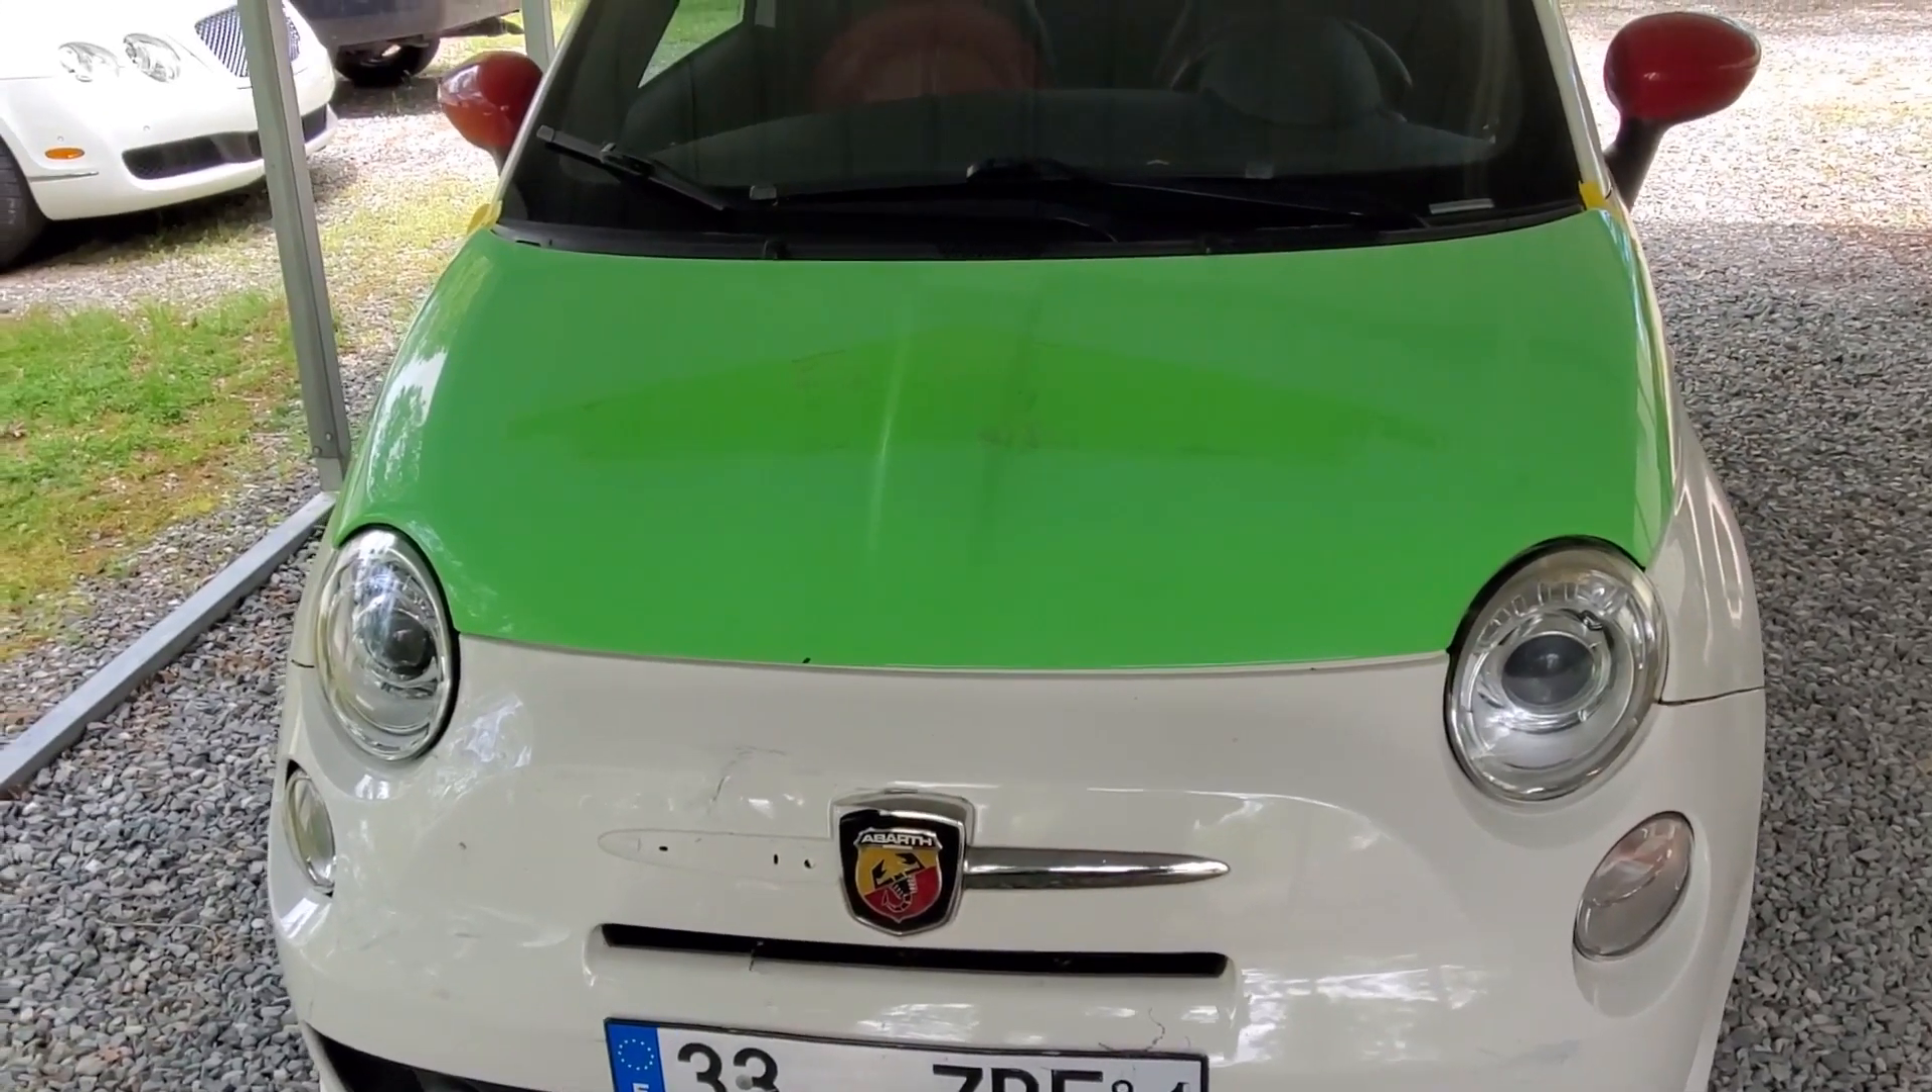So now the hood is on and as you can see it lines up pretty decently.